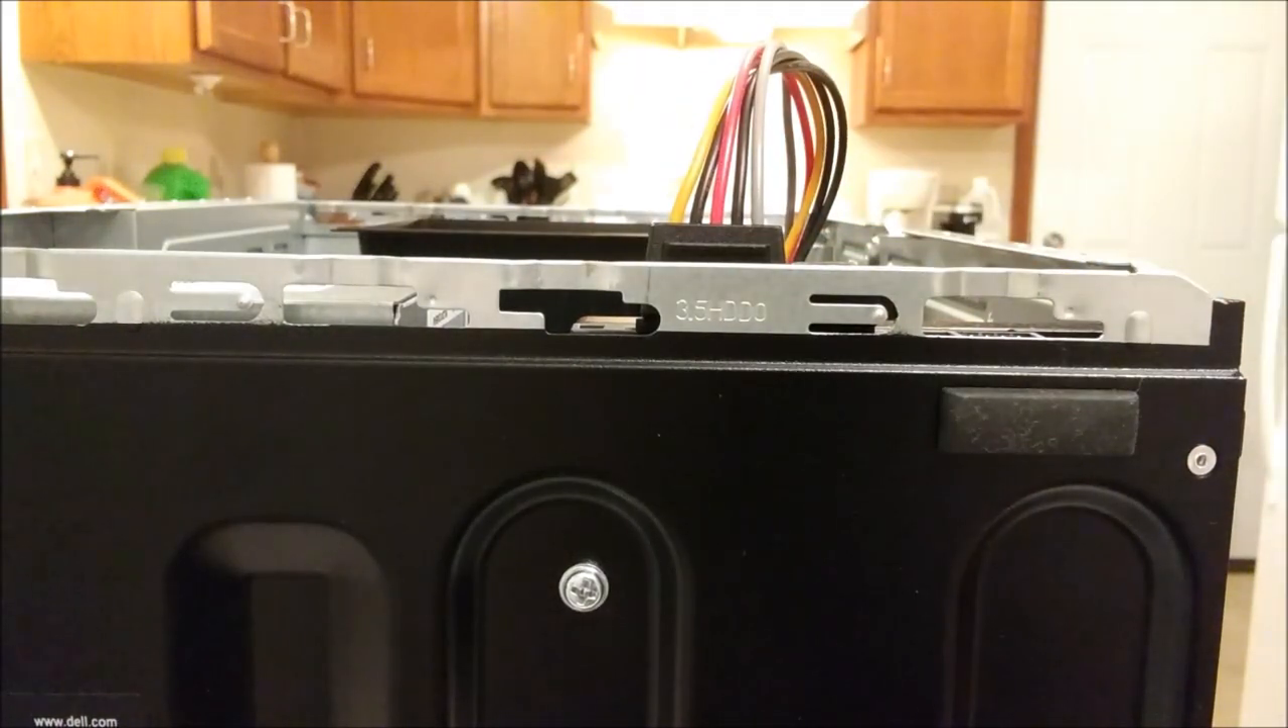This straight connector isn't going to work for us in the long run because it's actually up higher than the side of the case.